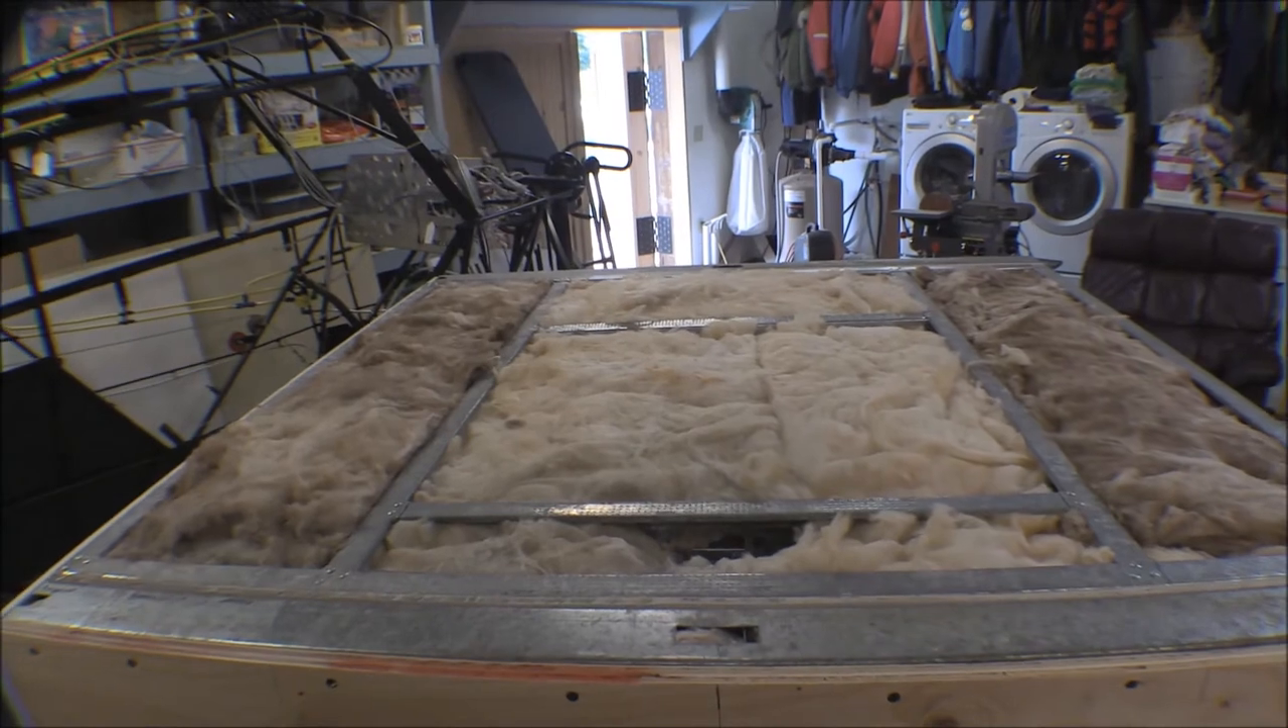I've got the backside filled up with insulation.